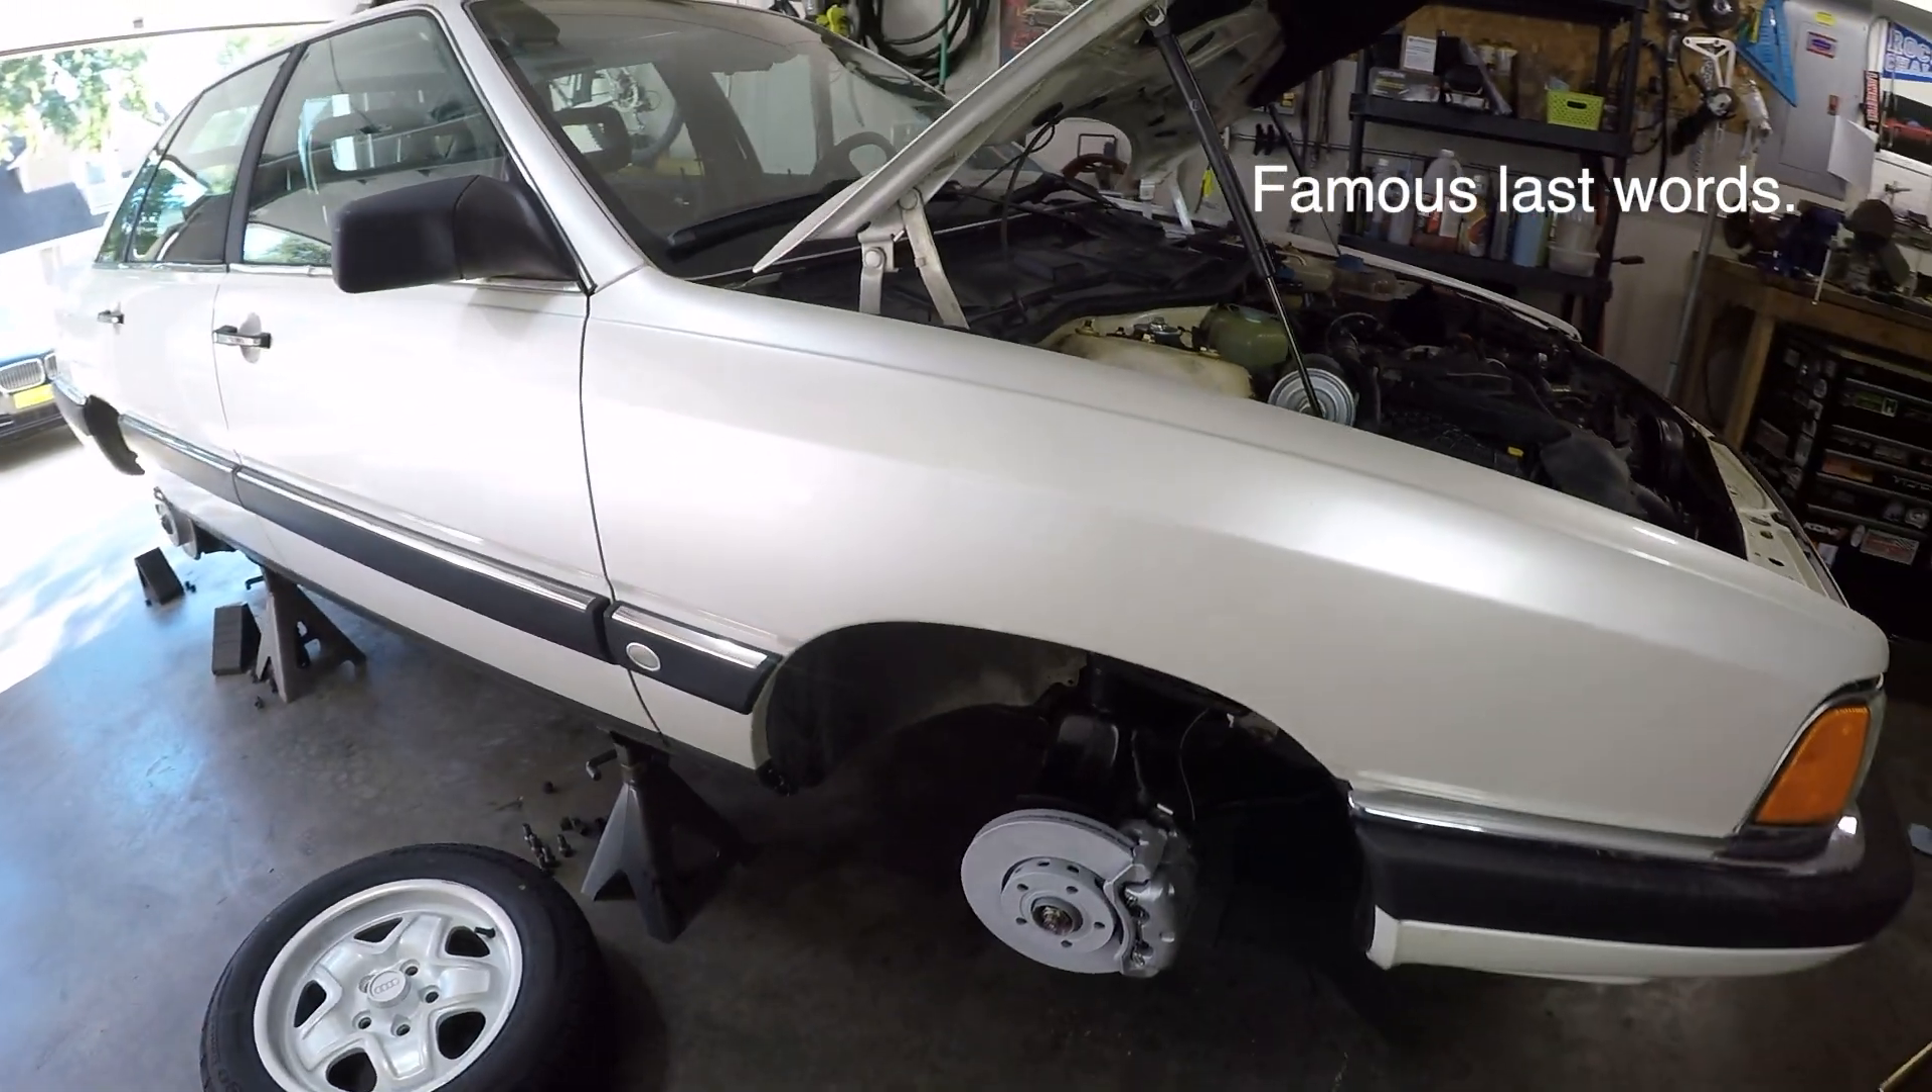Now all that I need to do is just throw the wheels back on and get it back on the ground.